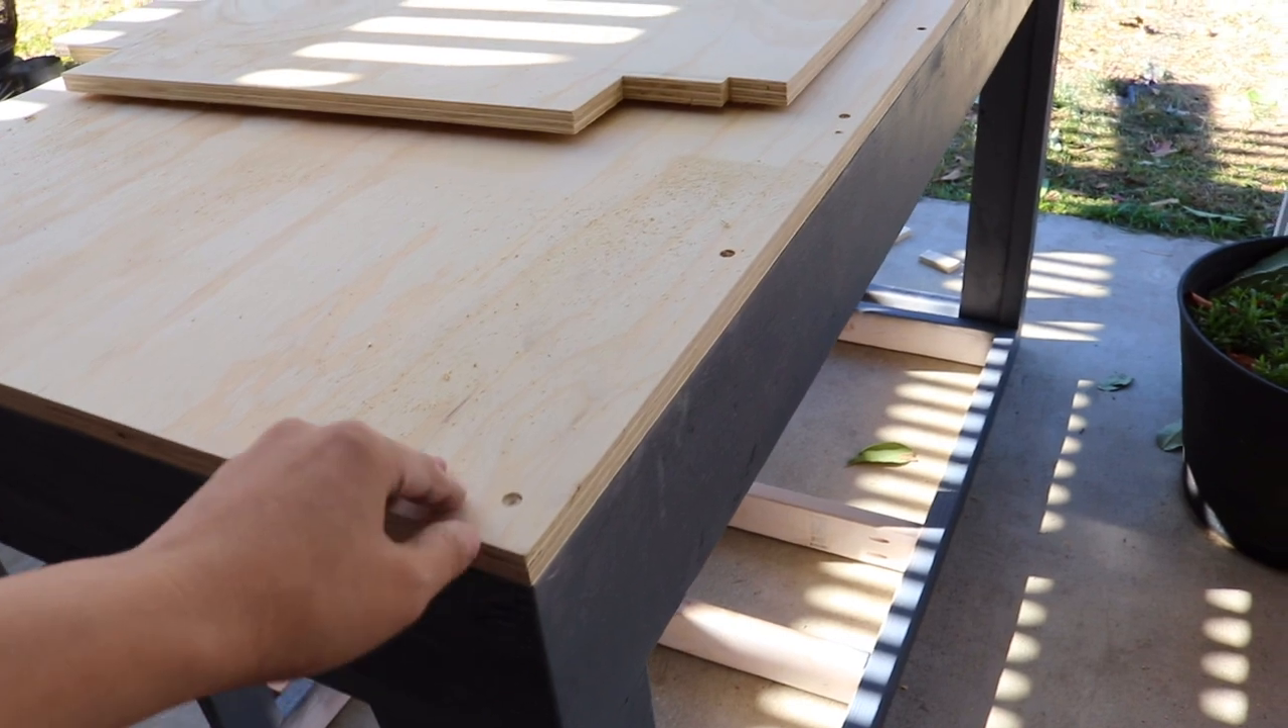I kind of just stopped filming and just got busy working on the the table and everything the stand I mean but I got the the top board in and I countersunk all of the holes right here.